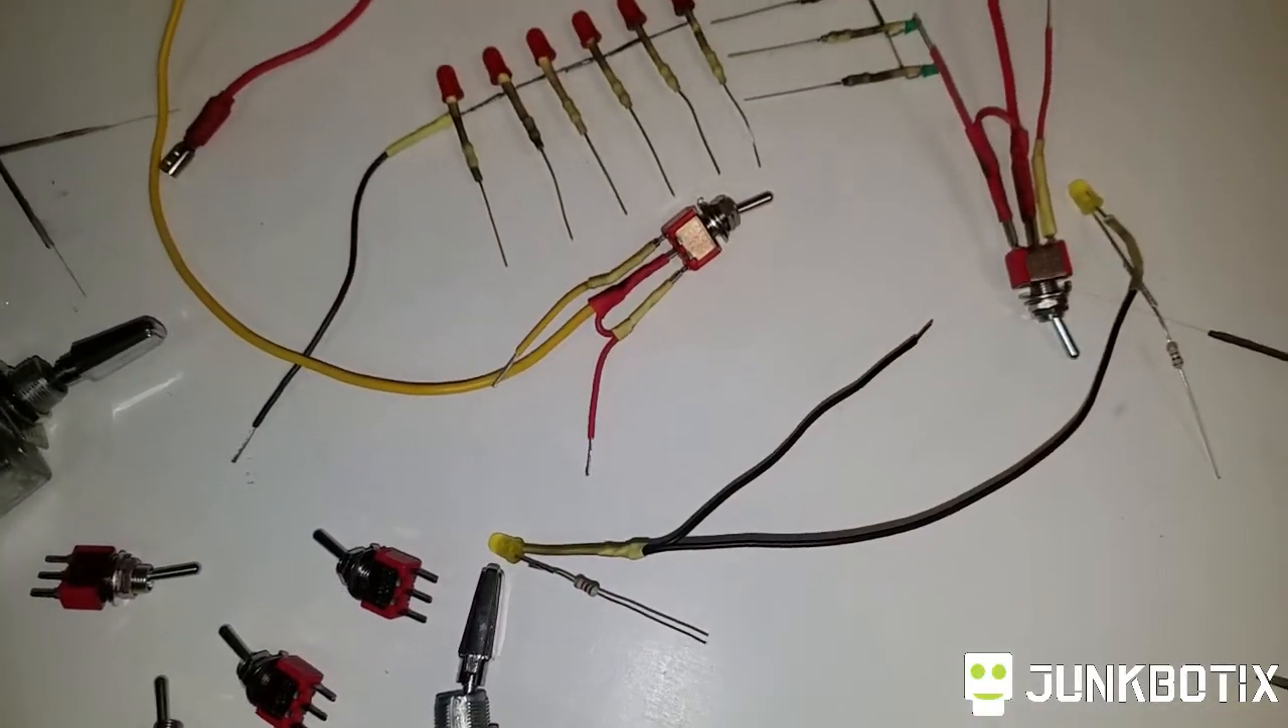Now you may notice that I don't have all the switches hooked up and that's because I'm not going to need them all.